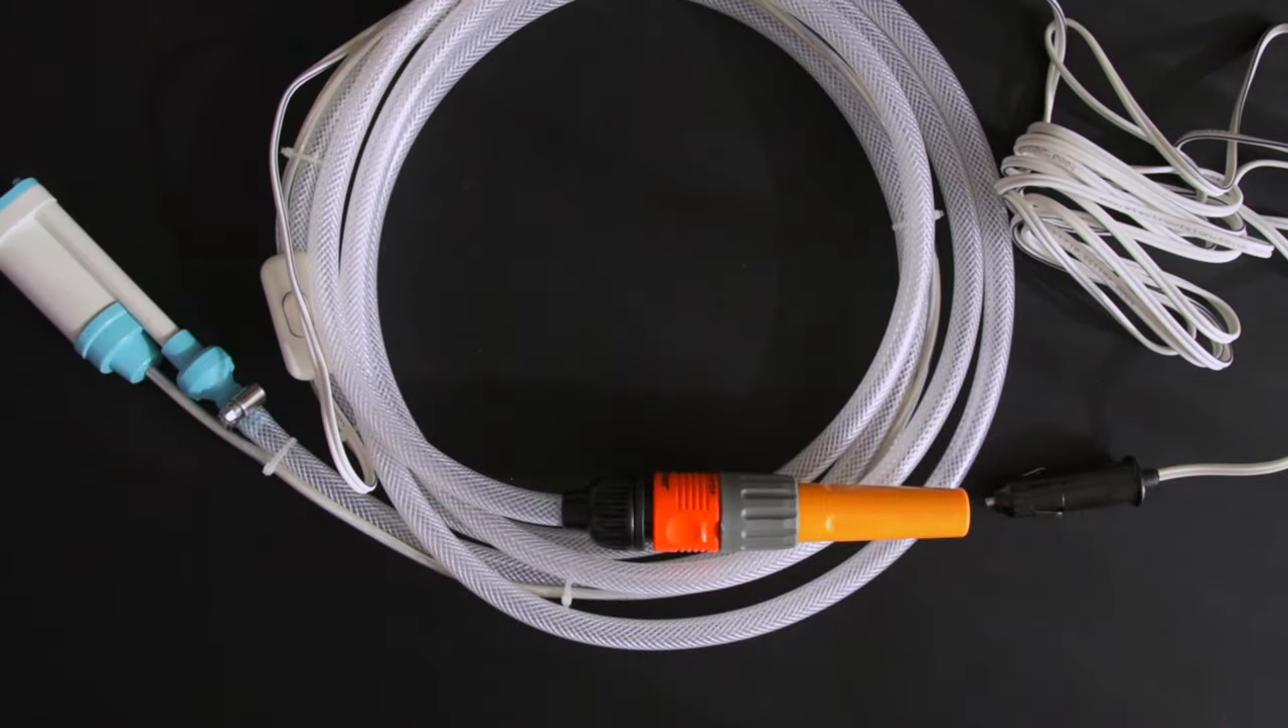Finally I click the nozzle into the connector and it's done.